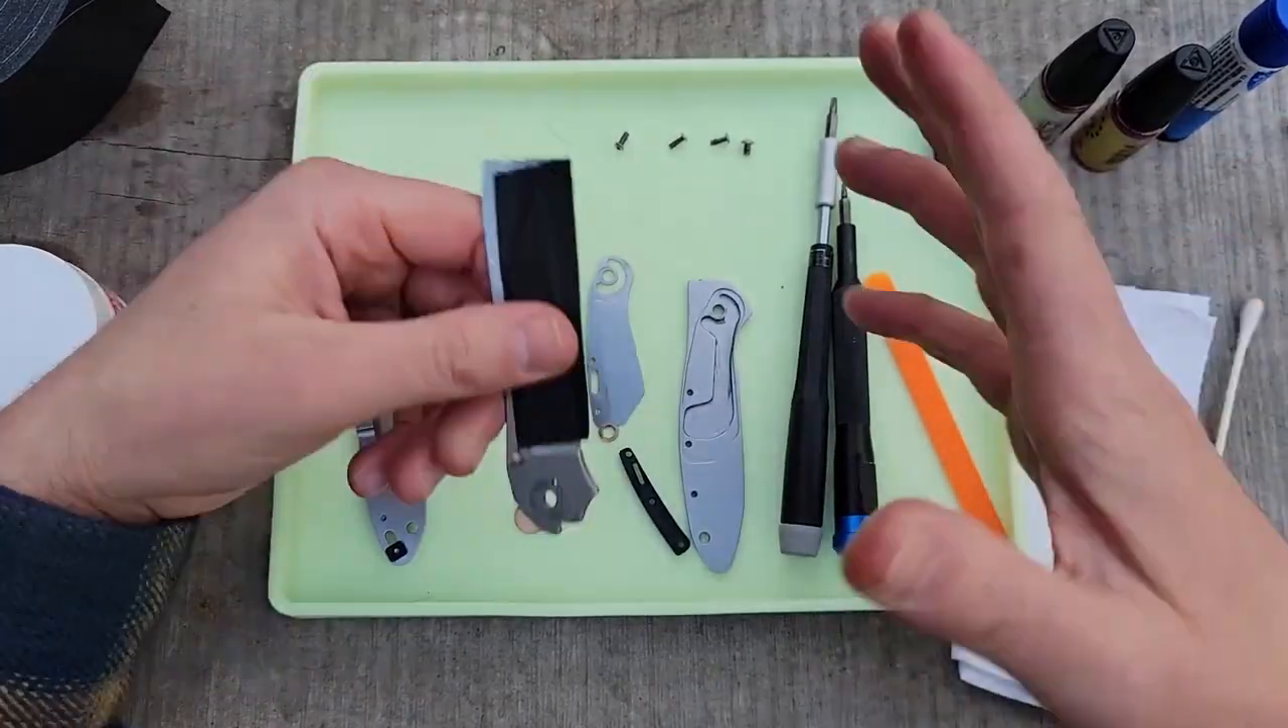At this point, we pretty much have the whole knife apart and it's time to start cleaning things out.